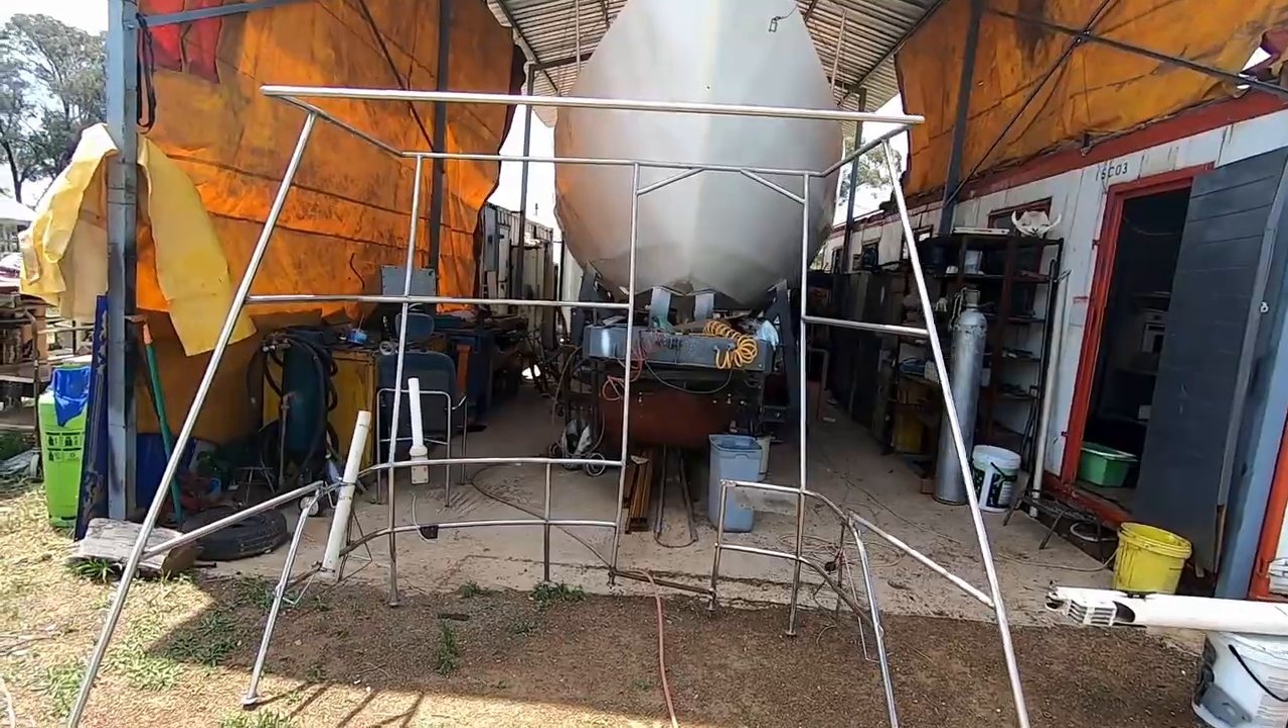This is the frame completed.